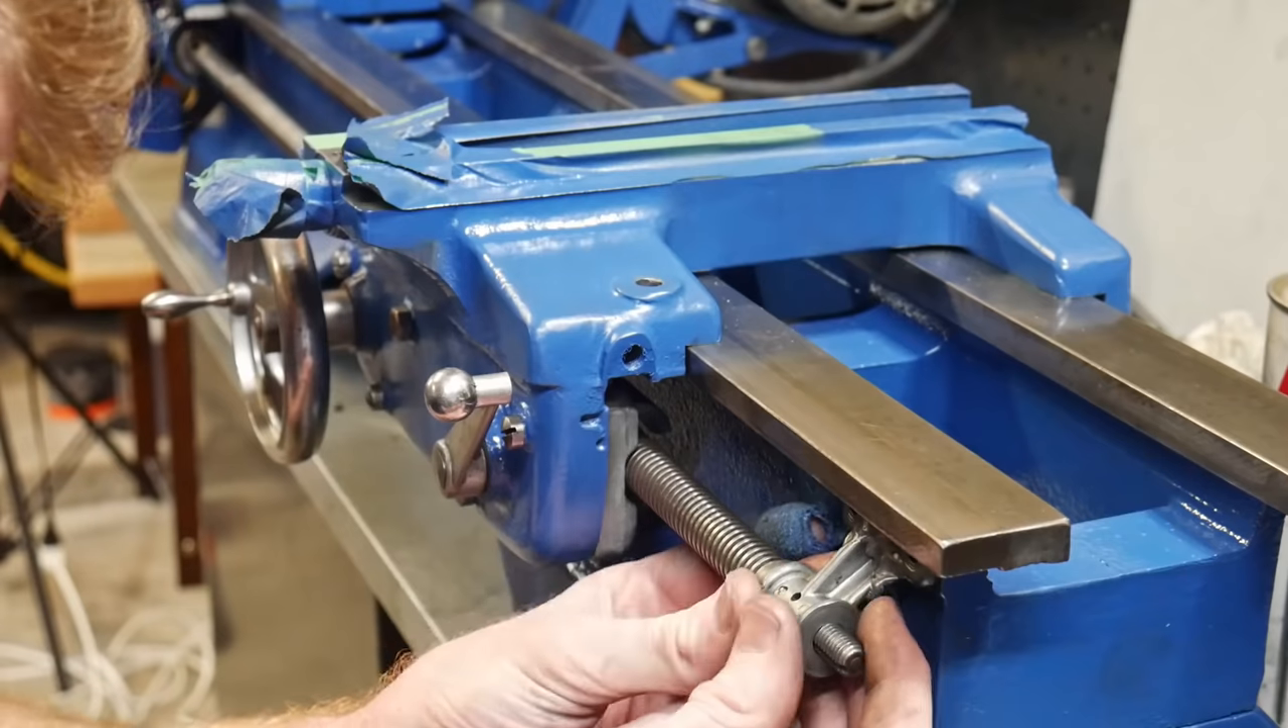I was able to get the whole assembly back onto the lathe.